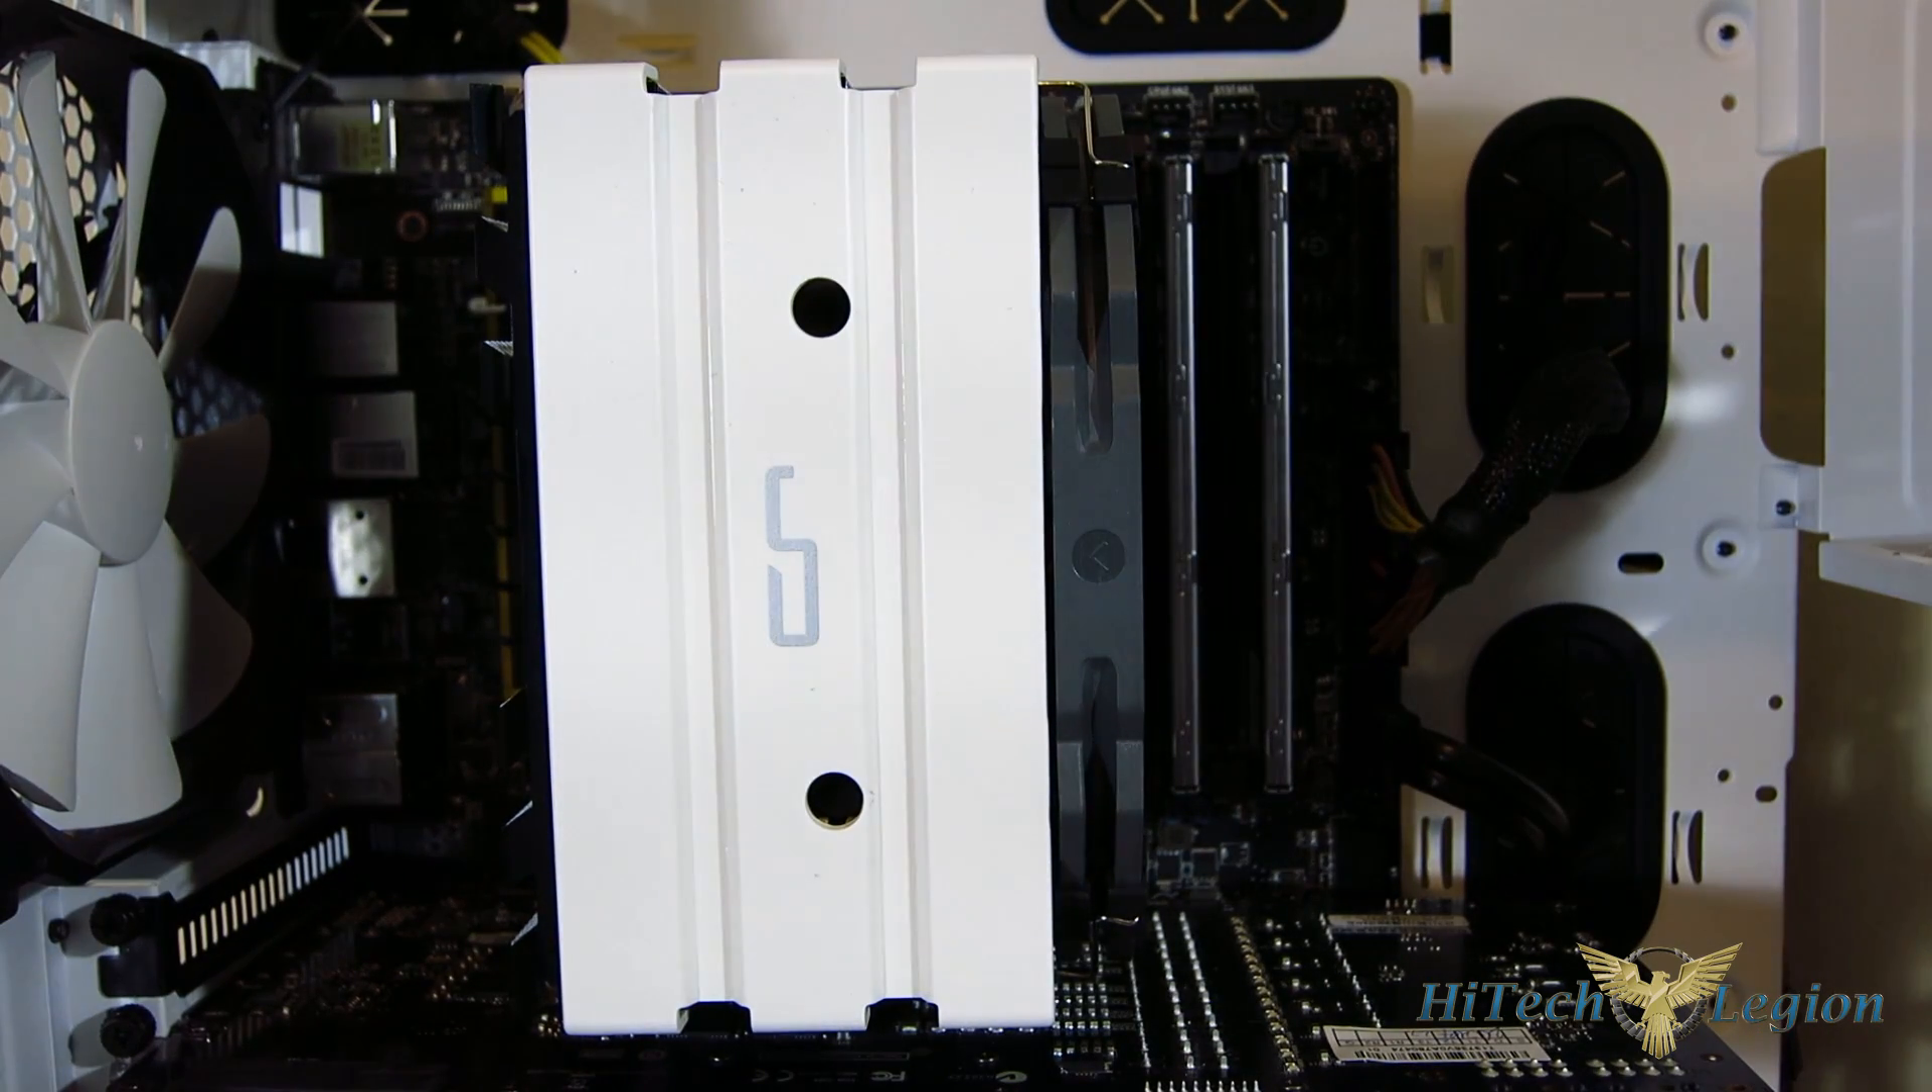And the H5 is installed. As you see, really good looking cooler in the case.